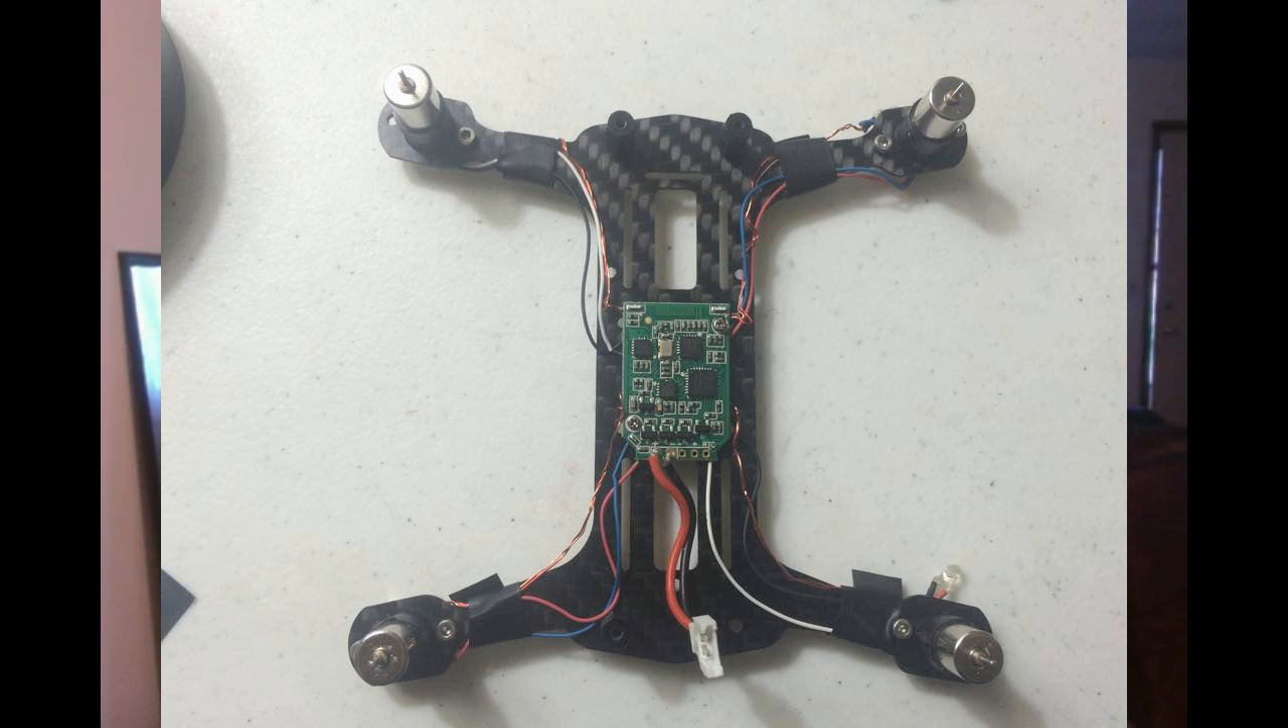I don't have the top plate on.